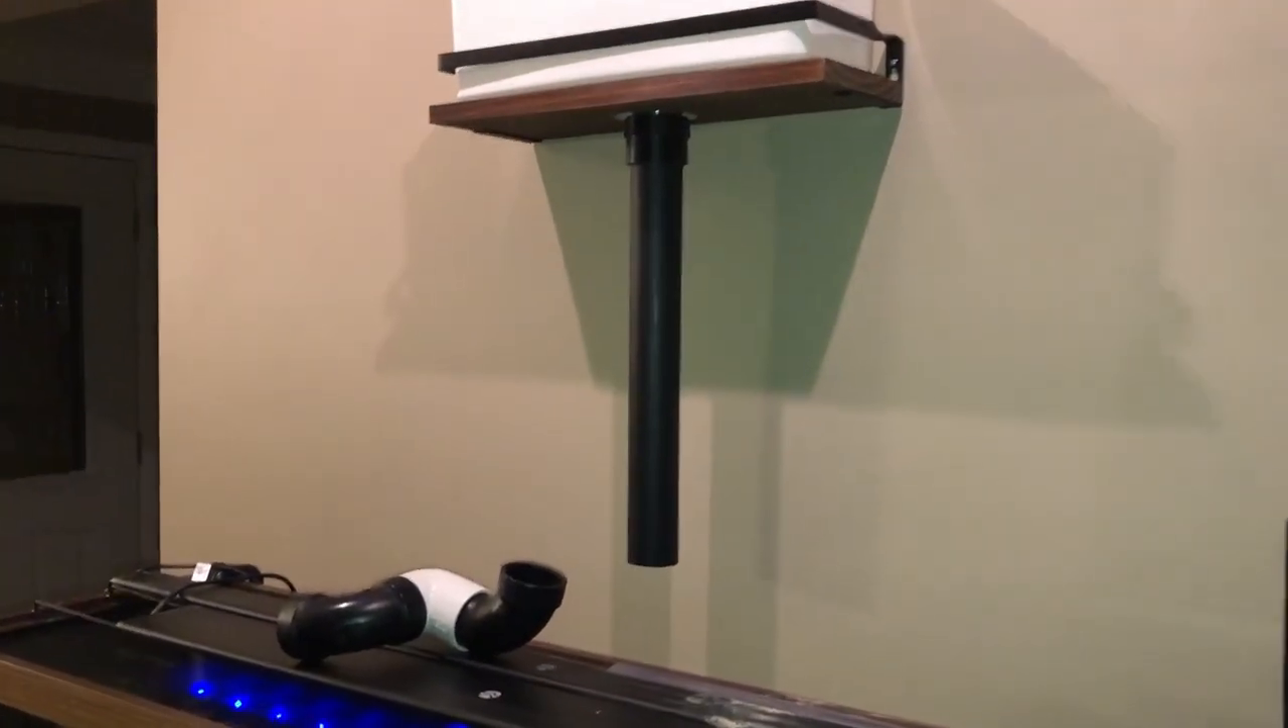So now I've got the shelf mounted and a container sitting on top of it and the drain tube partially connected and now we're going to talk about what this is for.